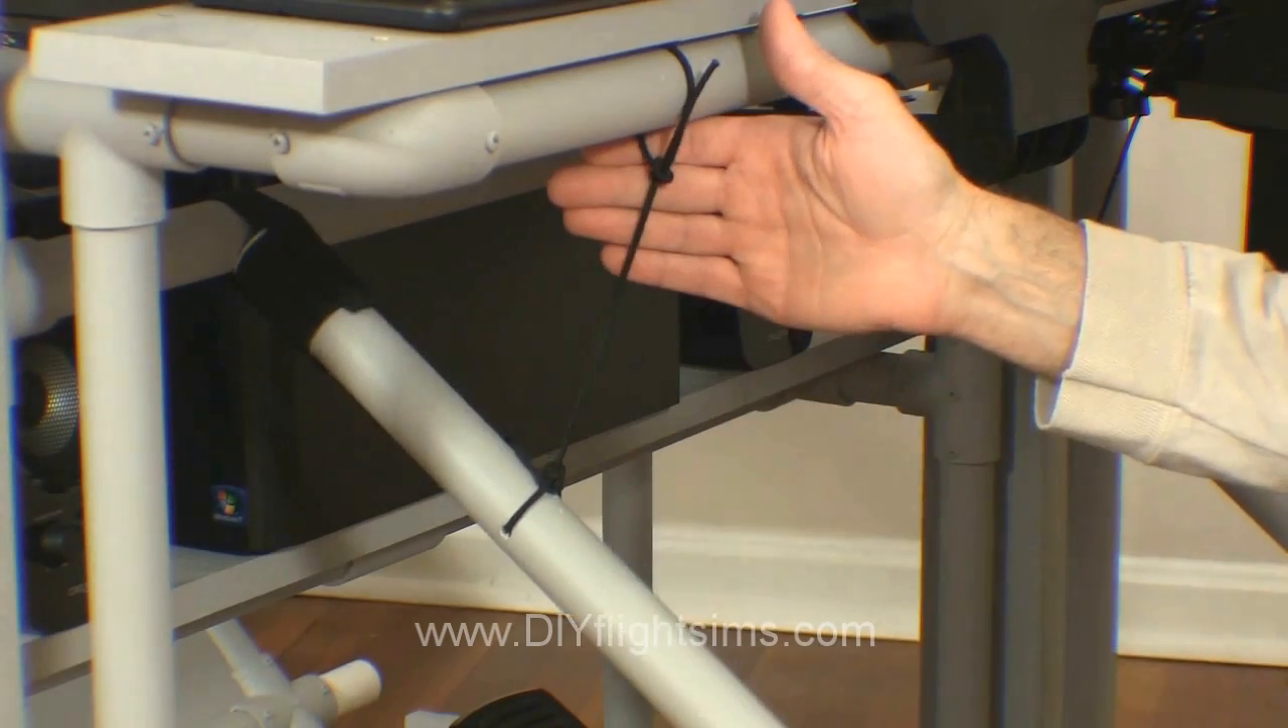I tied on a piece of boot string and hung it from the pipe above.